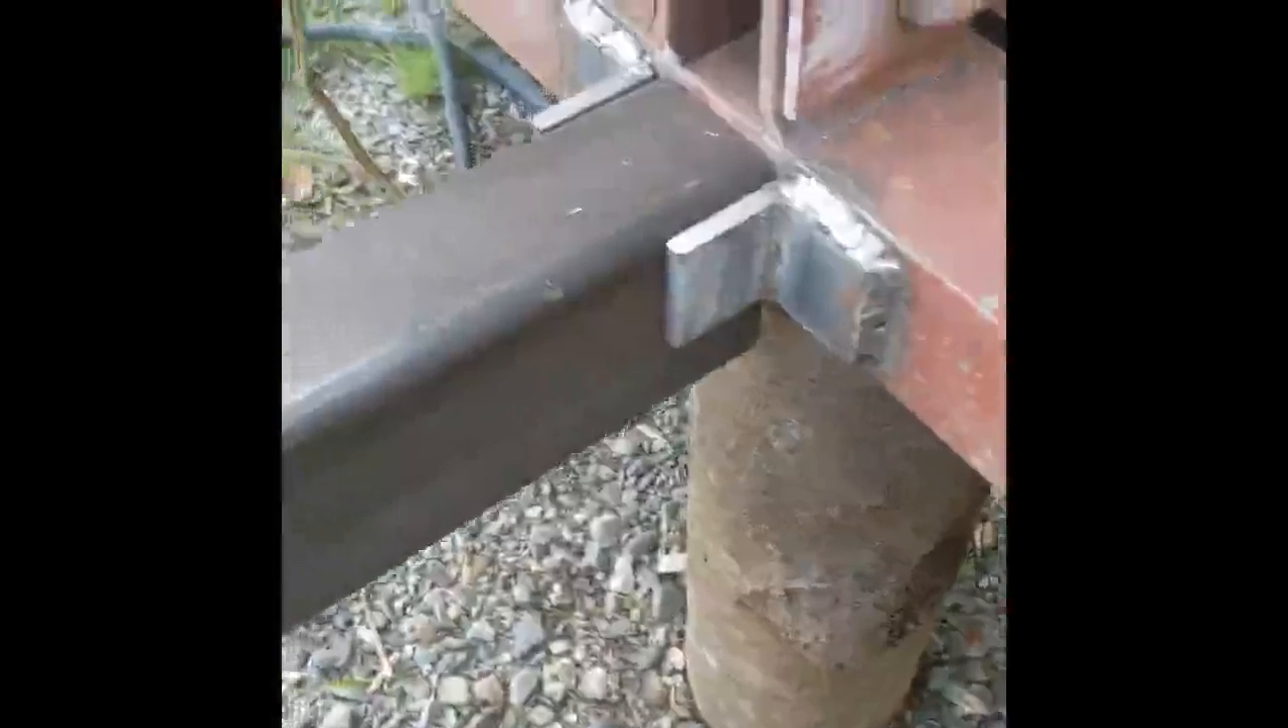I welded these little brackets on so that I could weld more of the actual tongue piece to the trailer so hopefully that'll add some support.